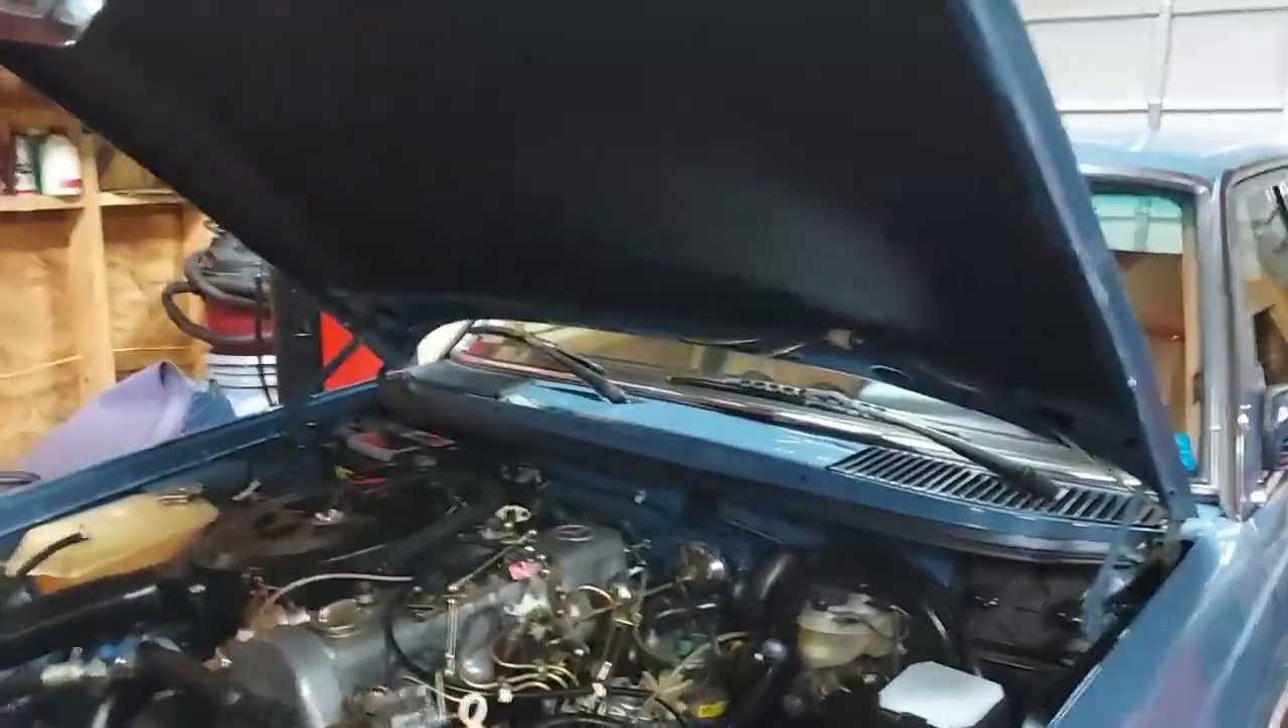And one last thing we have the fresh hood pad installed and it looks absolutely fantastic.